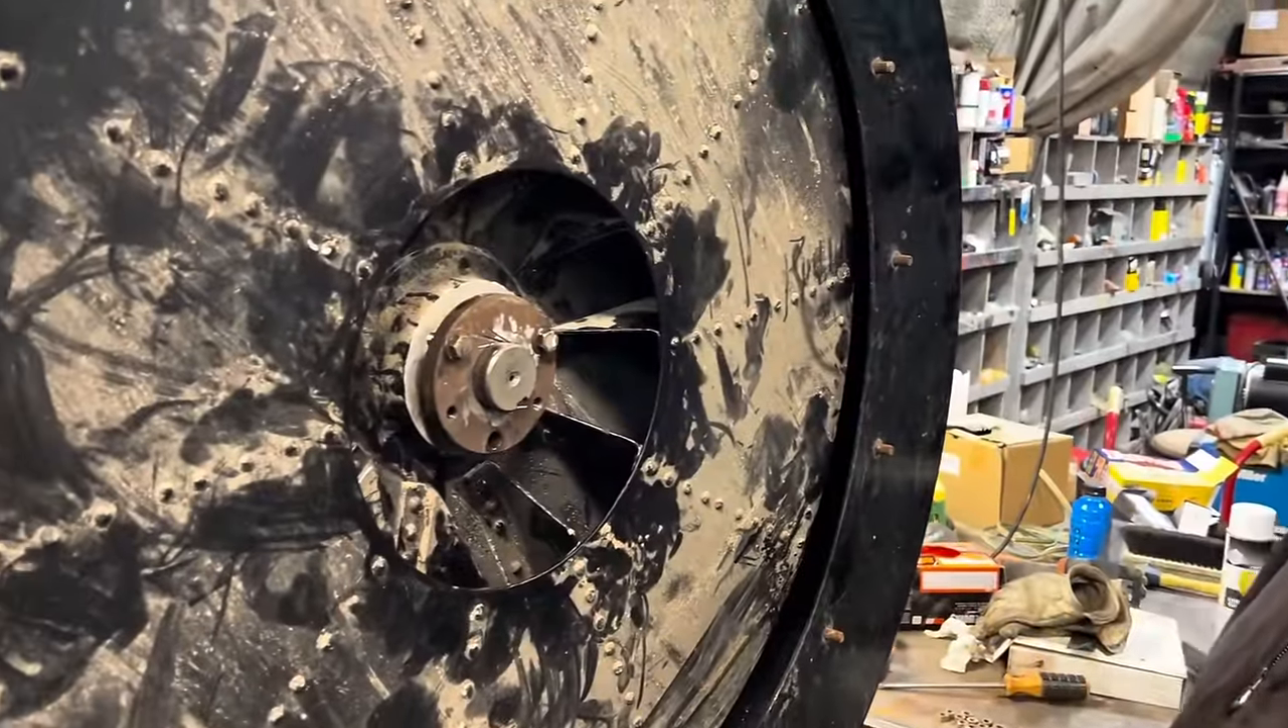We may have to get the fan put in before we can tighten it up. All right. Well, we got the fan back in.